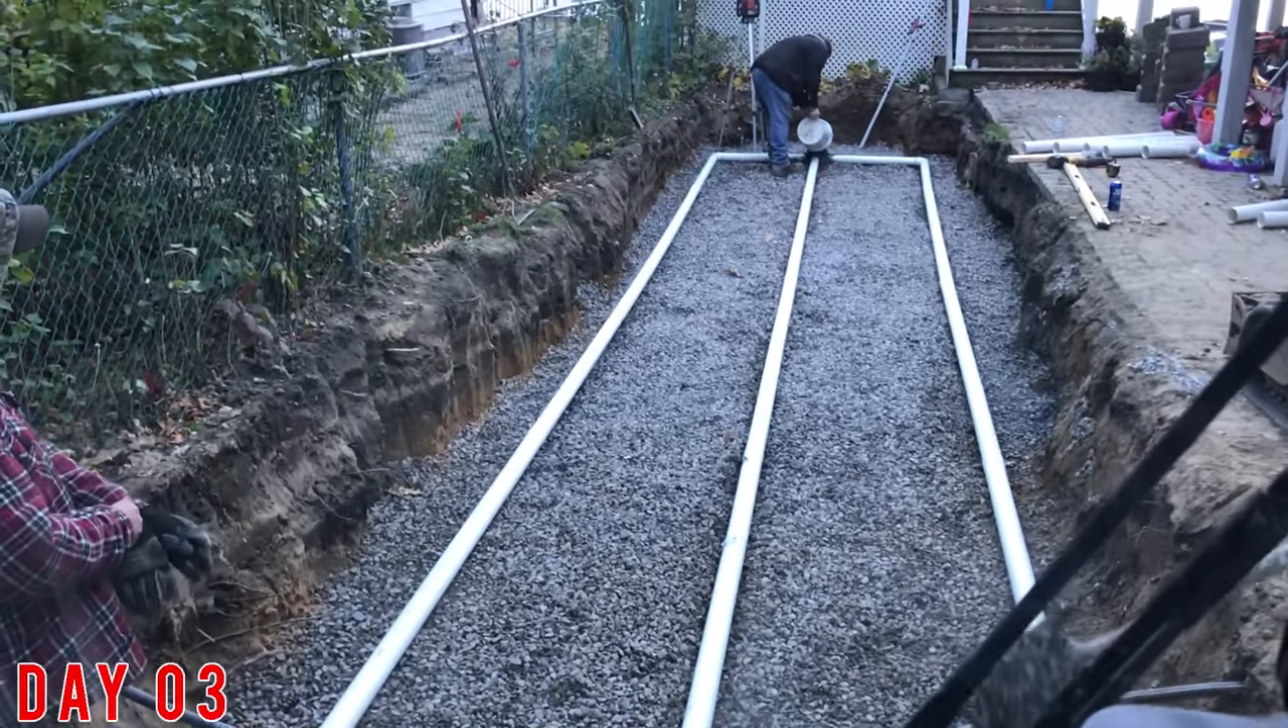Septic lines are laid.